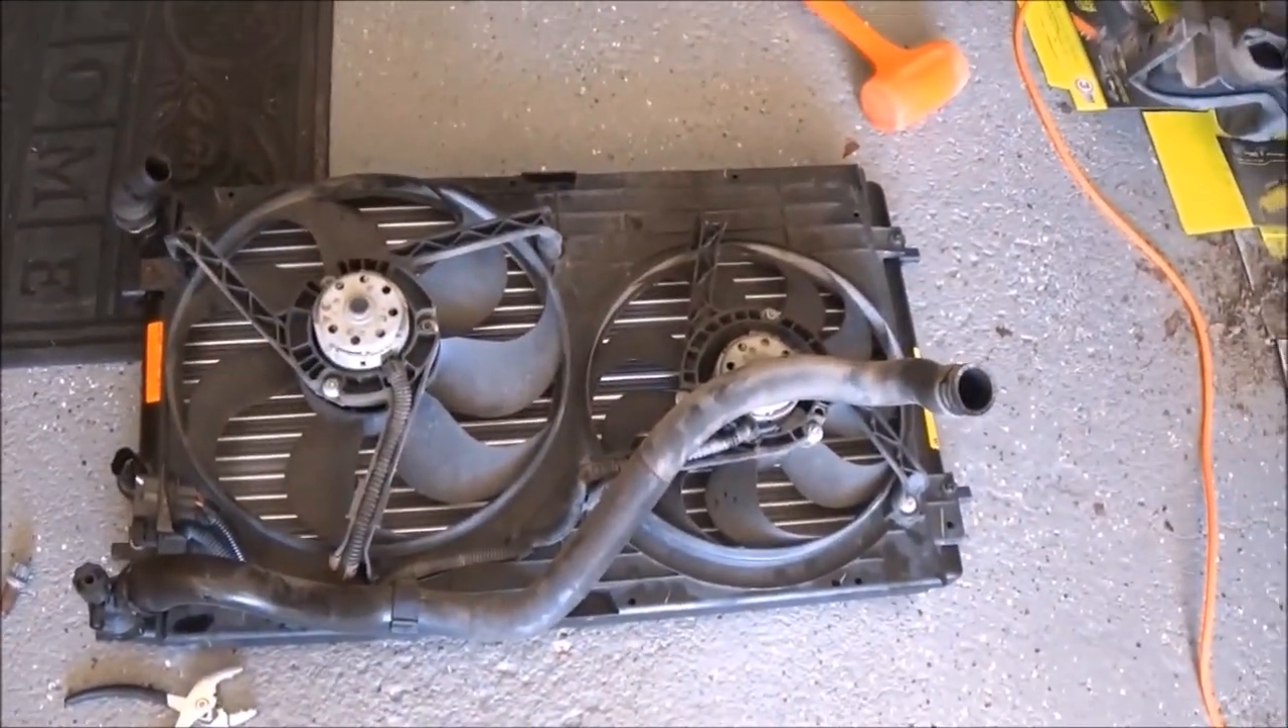Now the new radiator we've got assembled back into the fan housing.